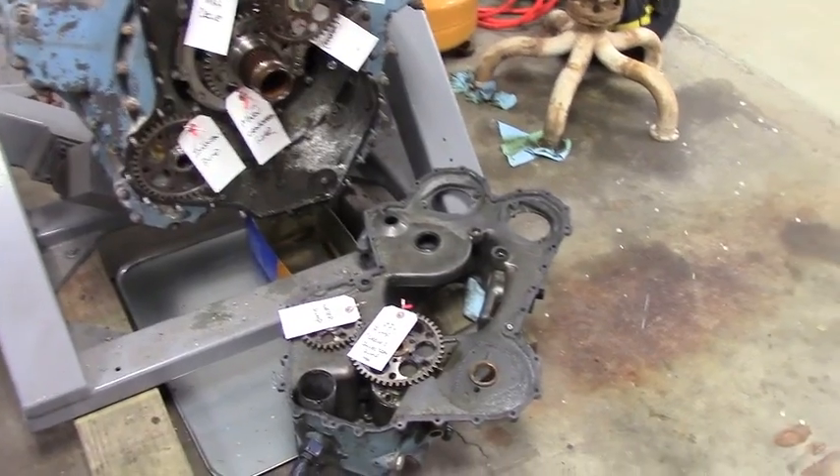Okay, I got the front cover off, and then I marked all the gears with little tags on what each one is.